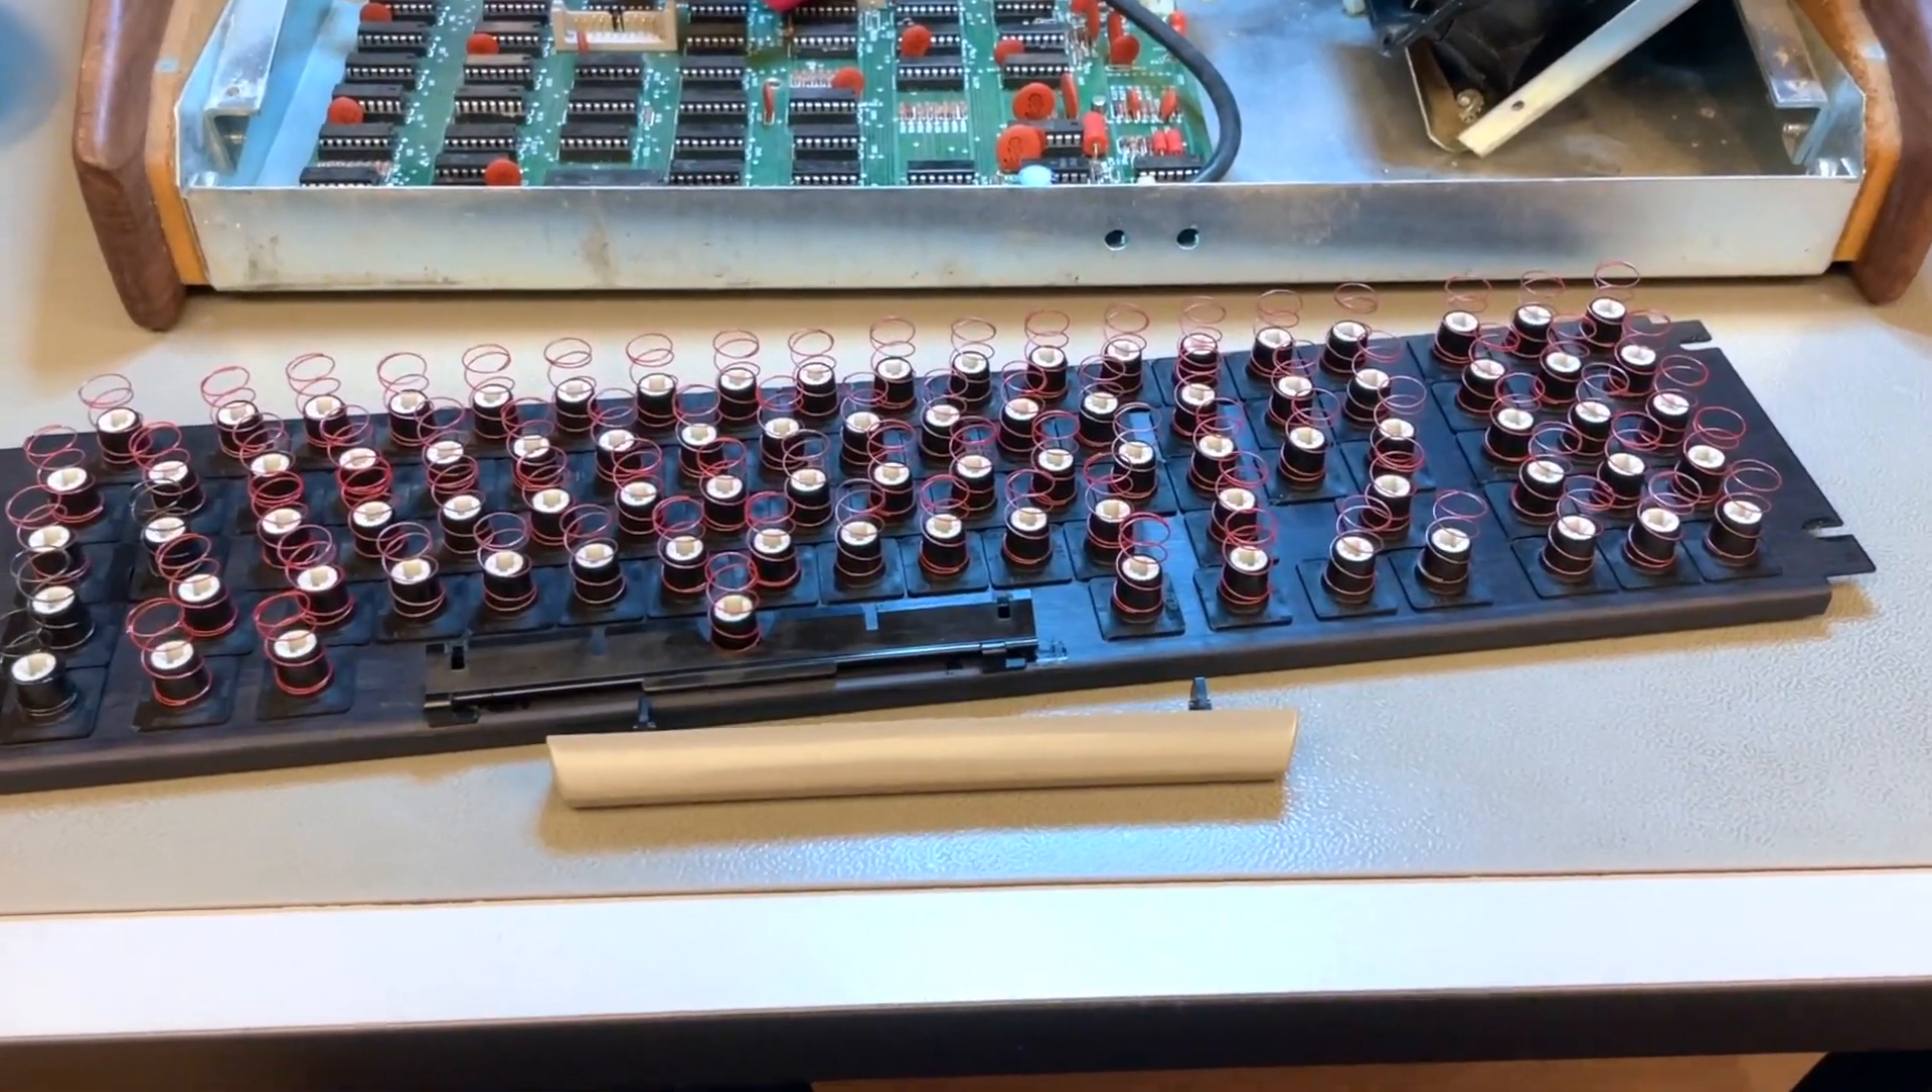So, you get a clean base plate, and the springs are already all back.